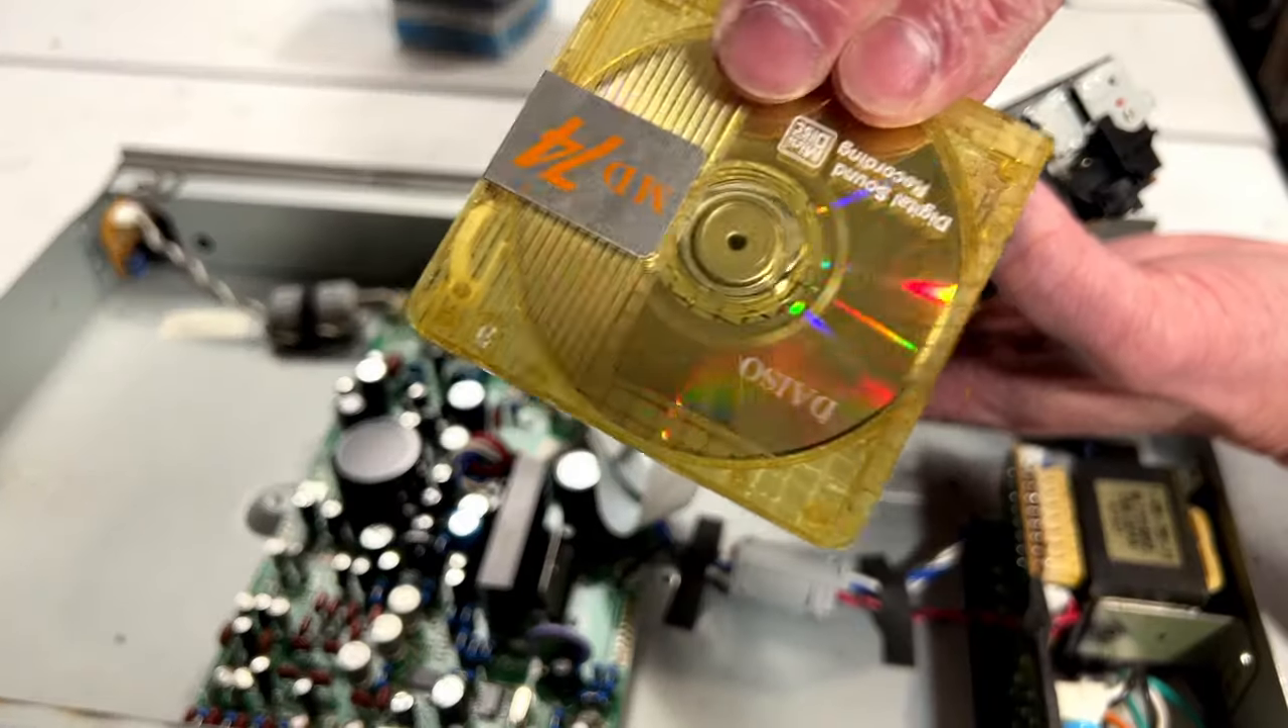Okay I got the disc out.